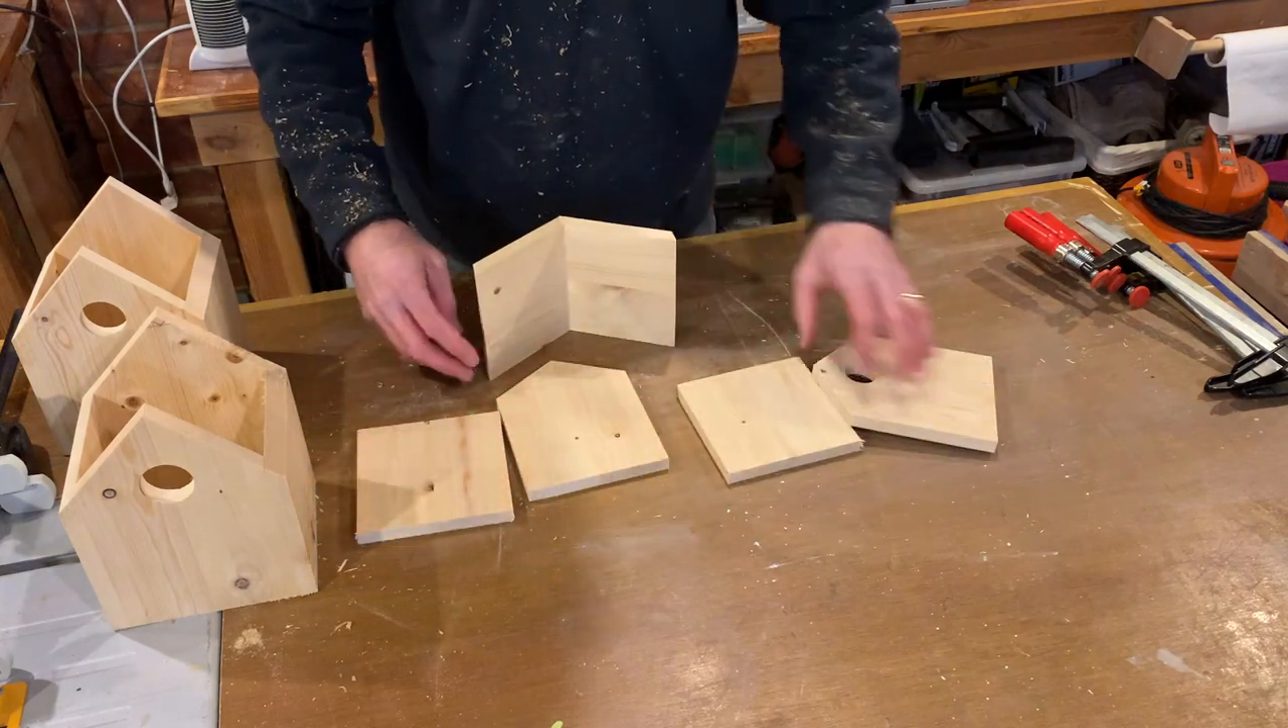As you can see, while I was waiting for those two to glue up, I'd started on a third one, where I'd already put the roof together, and now I've just got to glue the sides.